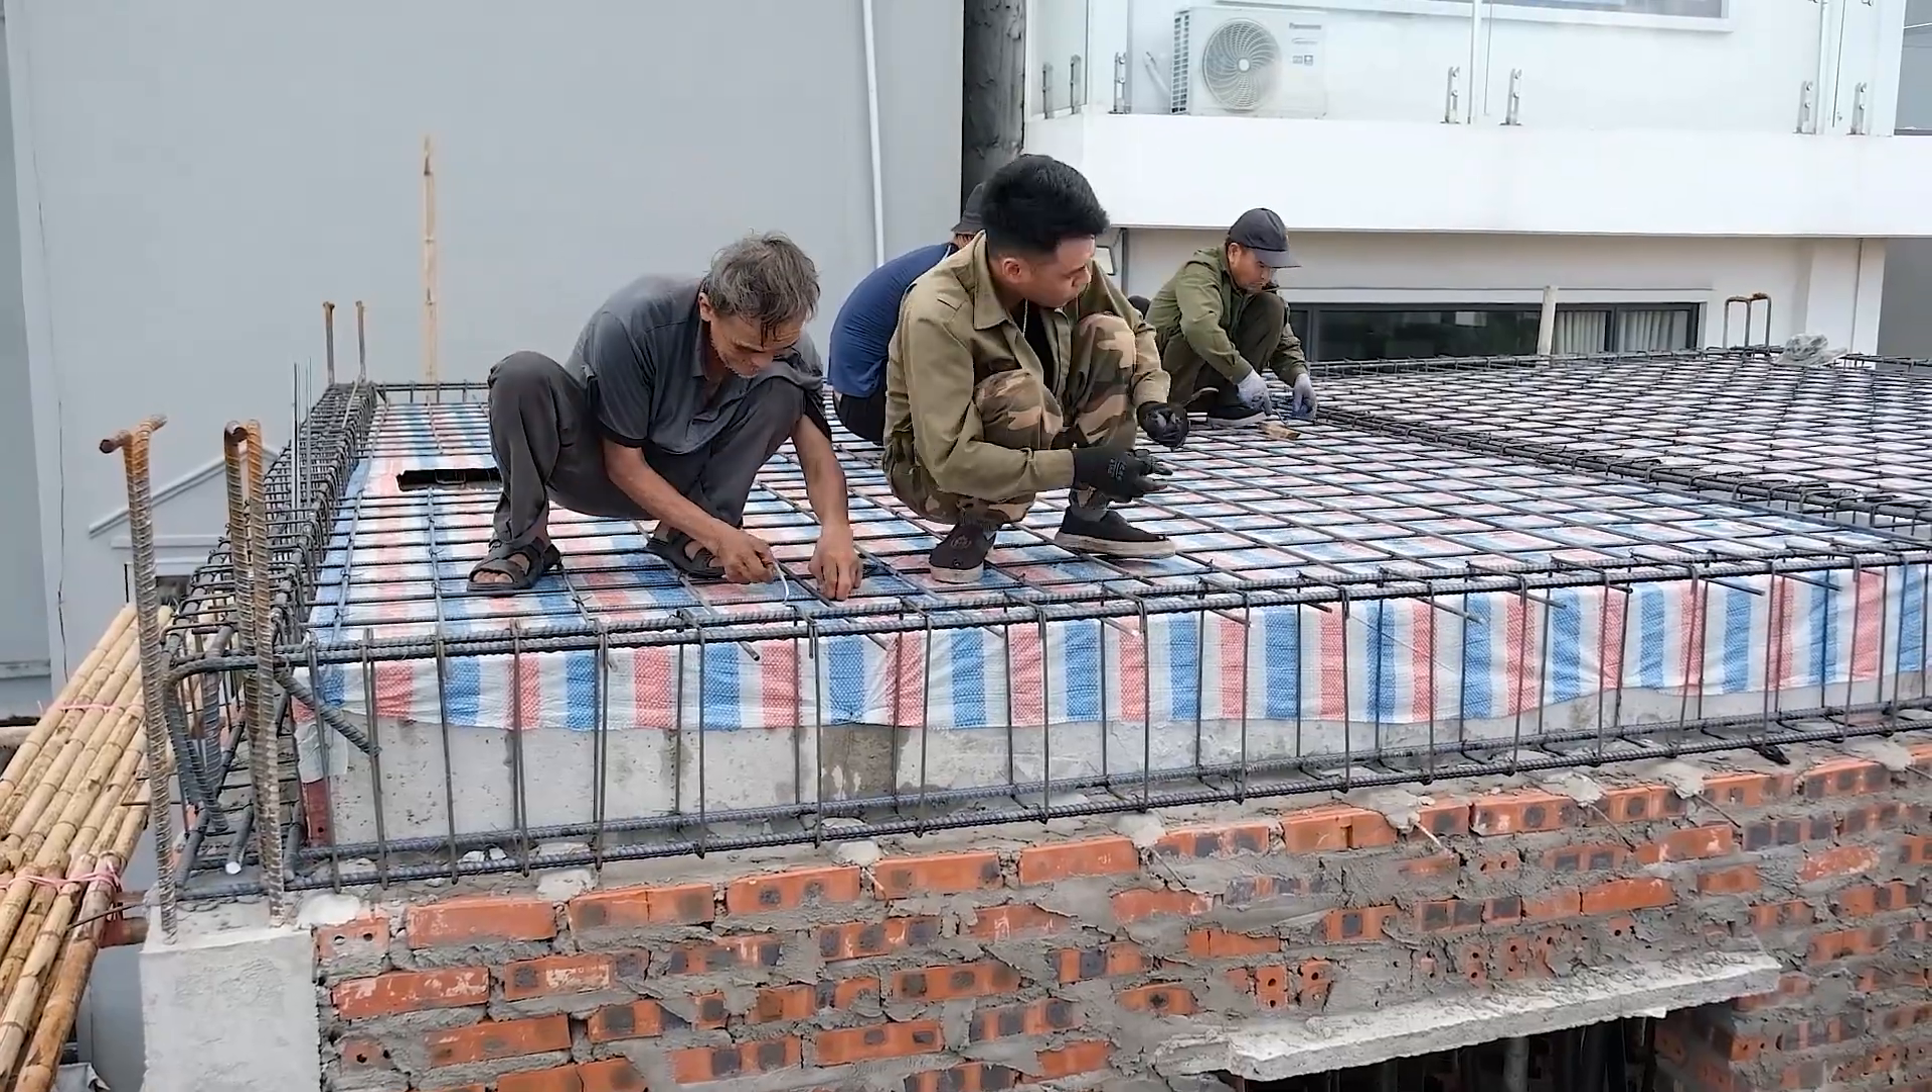In no time, the steel has been installed across the entire roof.